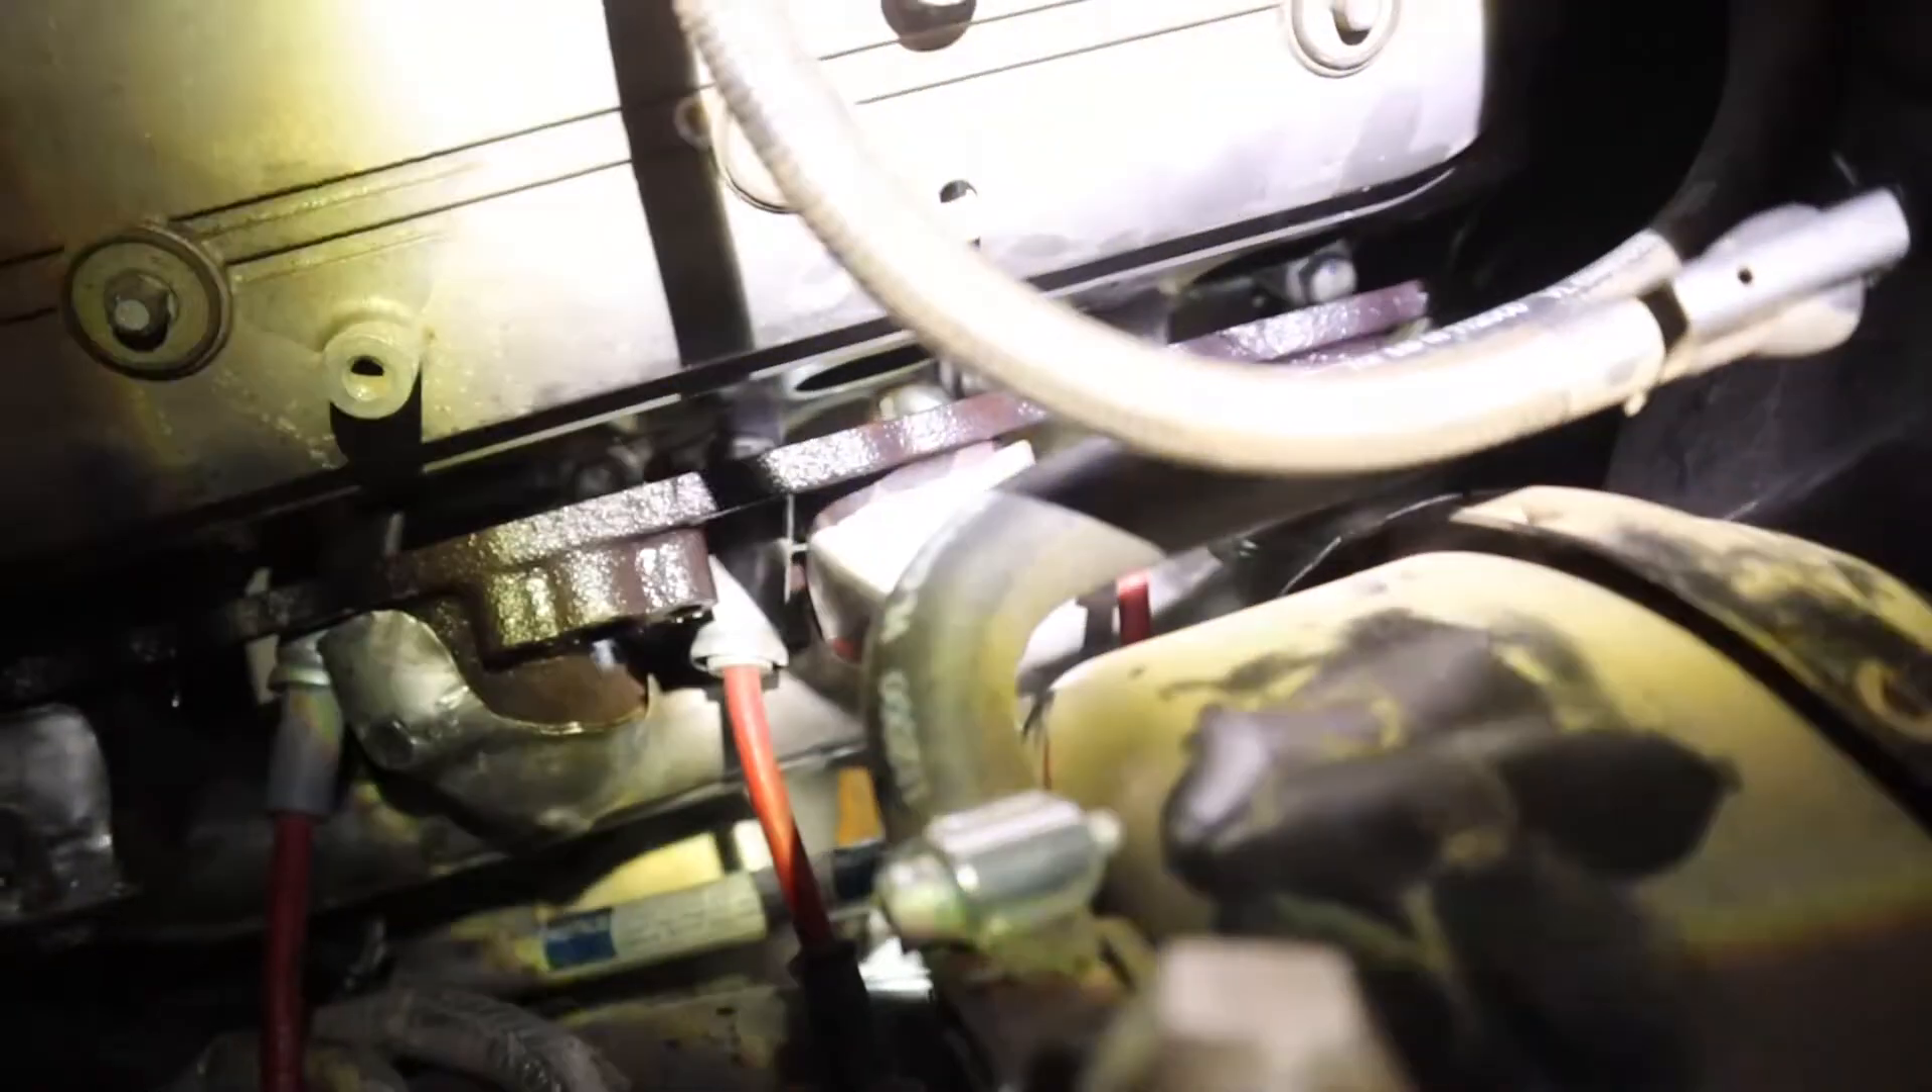Something you'll probably want to do that i haven't done yet is pull these plug wires completely out.